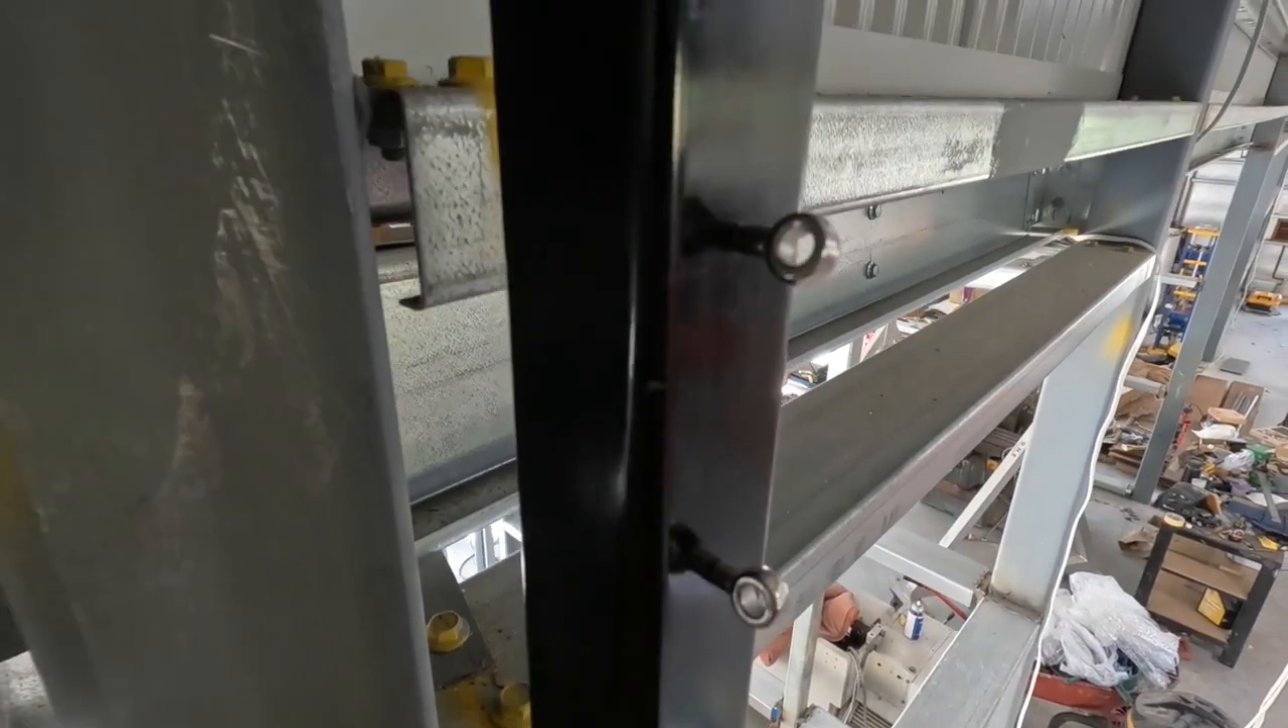And there's the eye bolts that screwed into the end post on both ends.